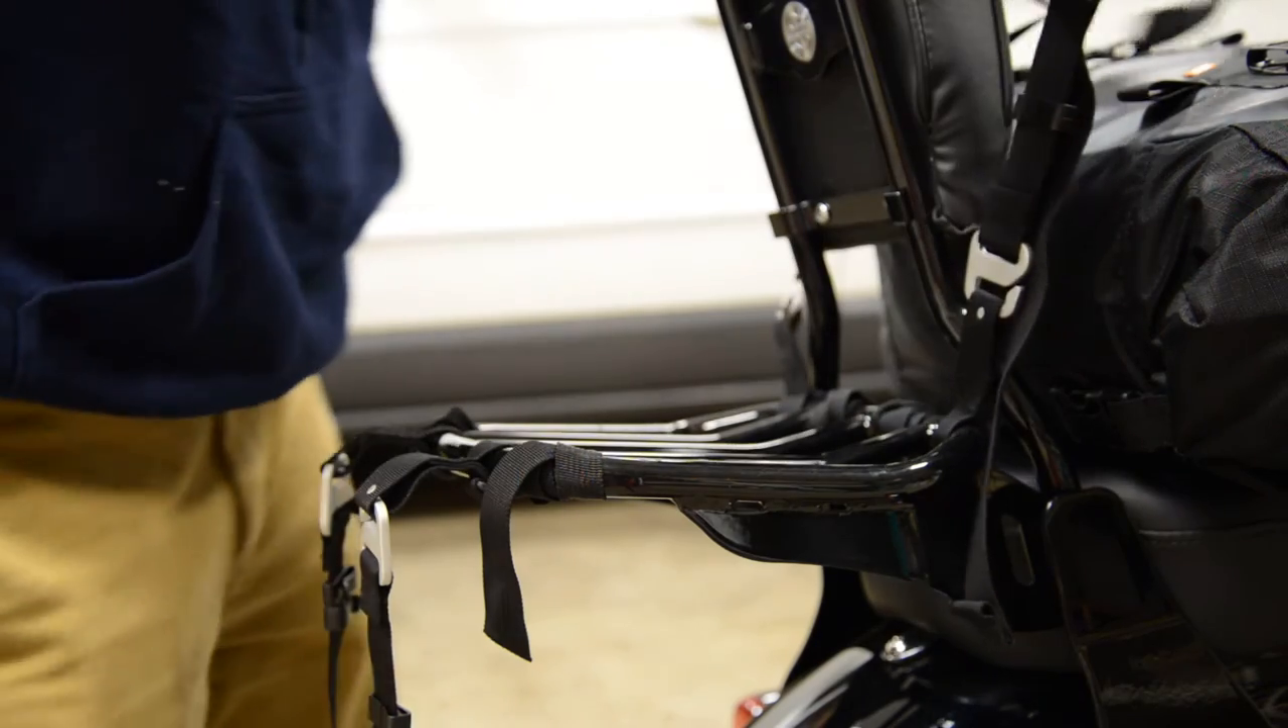I have these straps hanging out like this. And they're not strapped down because I have to put the bag in first.